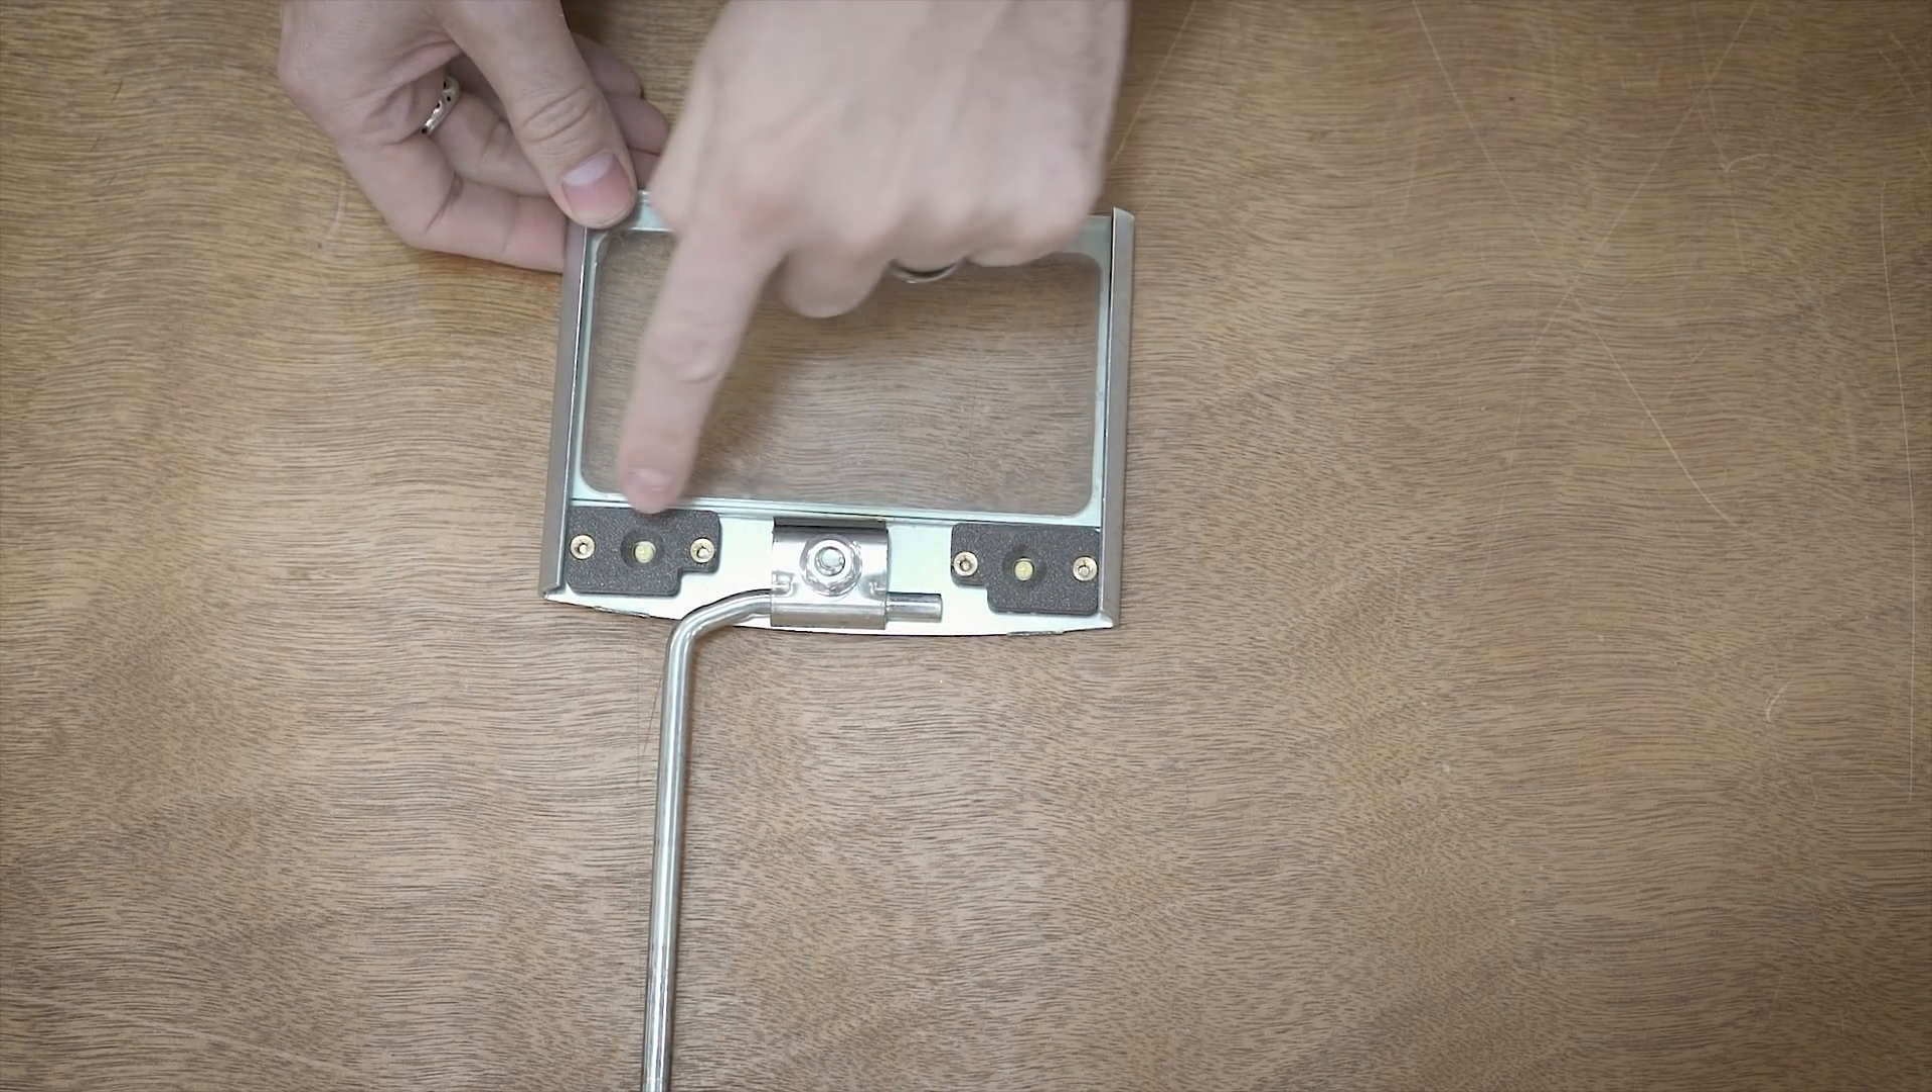We've got the two LEDs mounted in place, not wired up yet, but we just have the four screw holes right there.